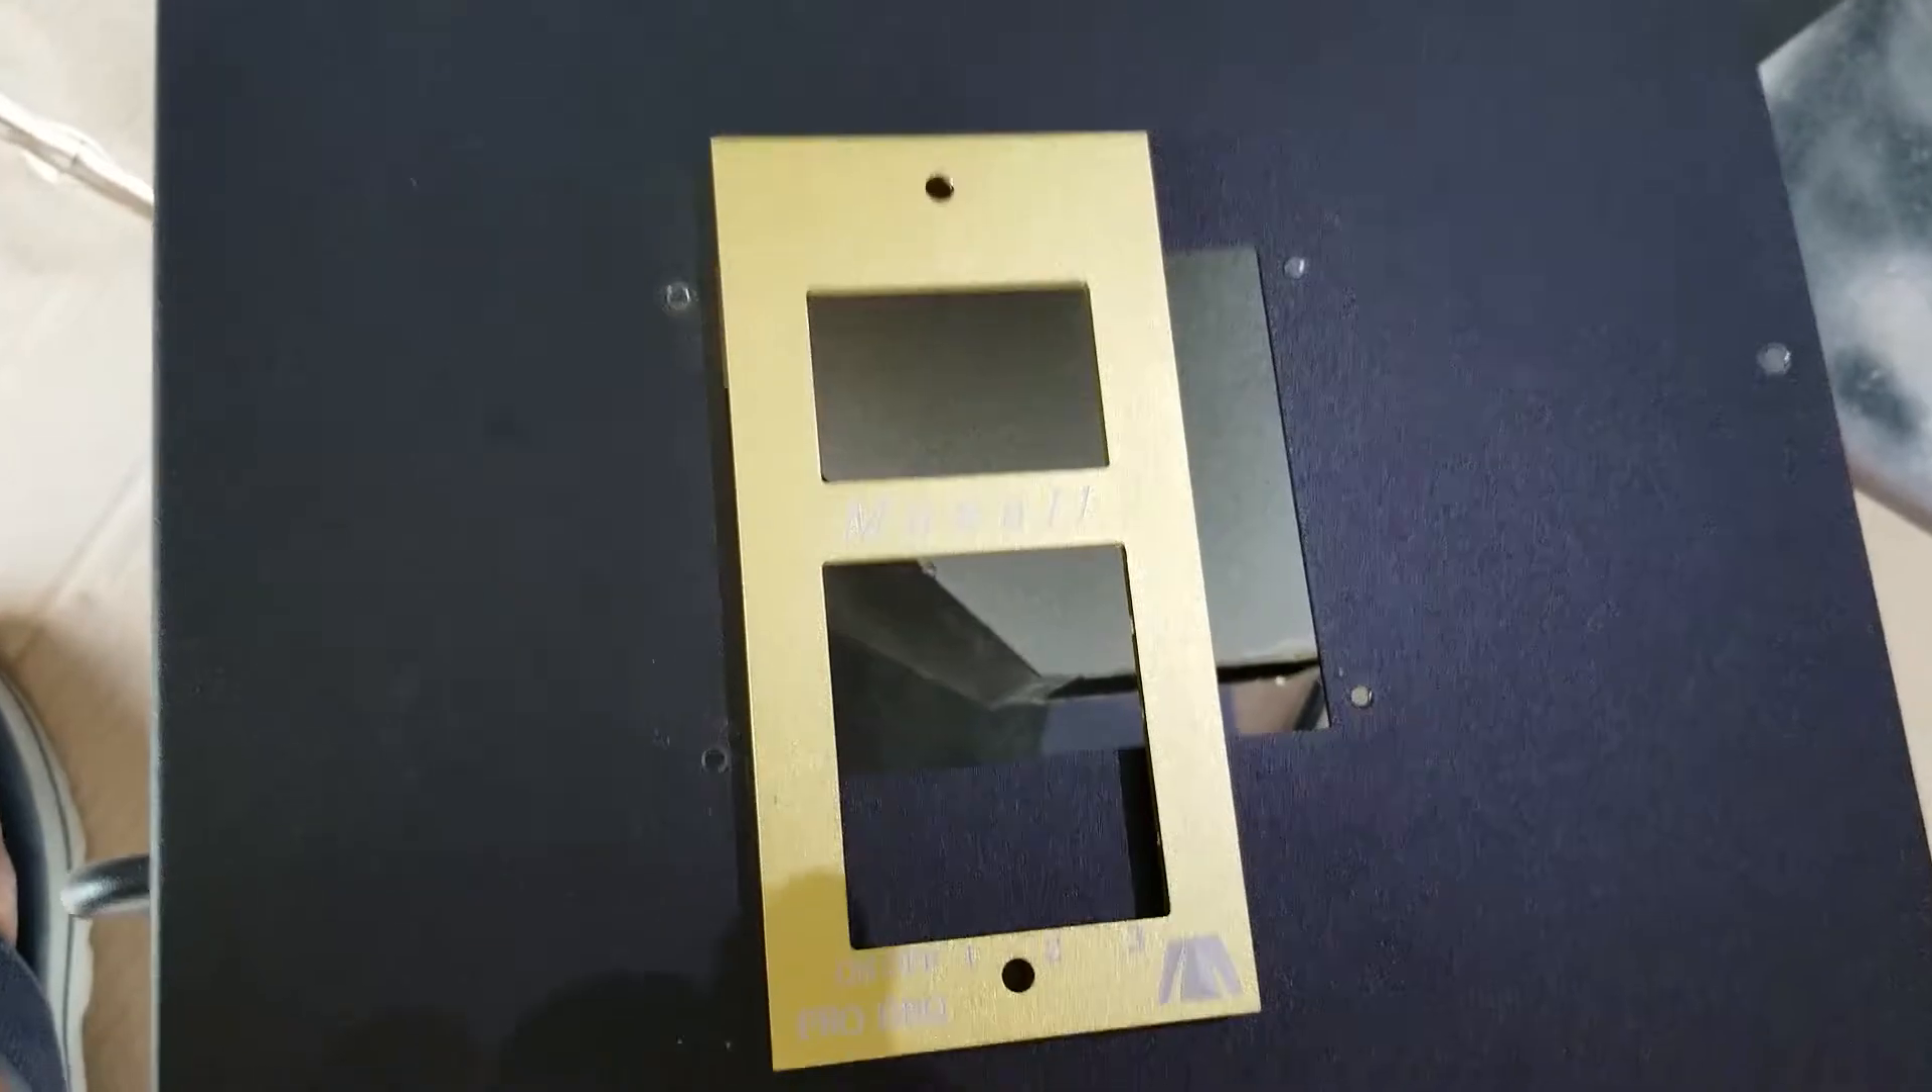So, I went ahead and just laid a faceplate on there.